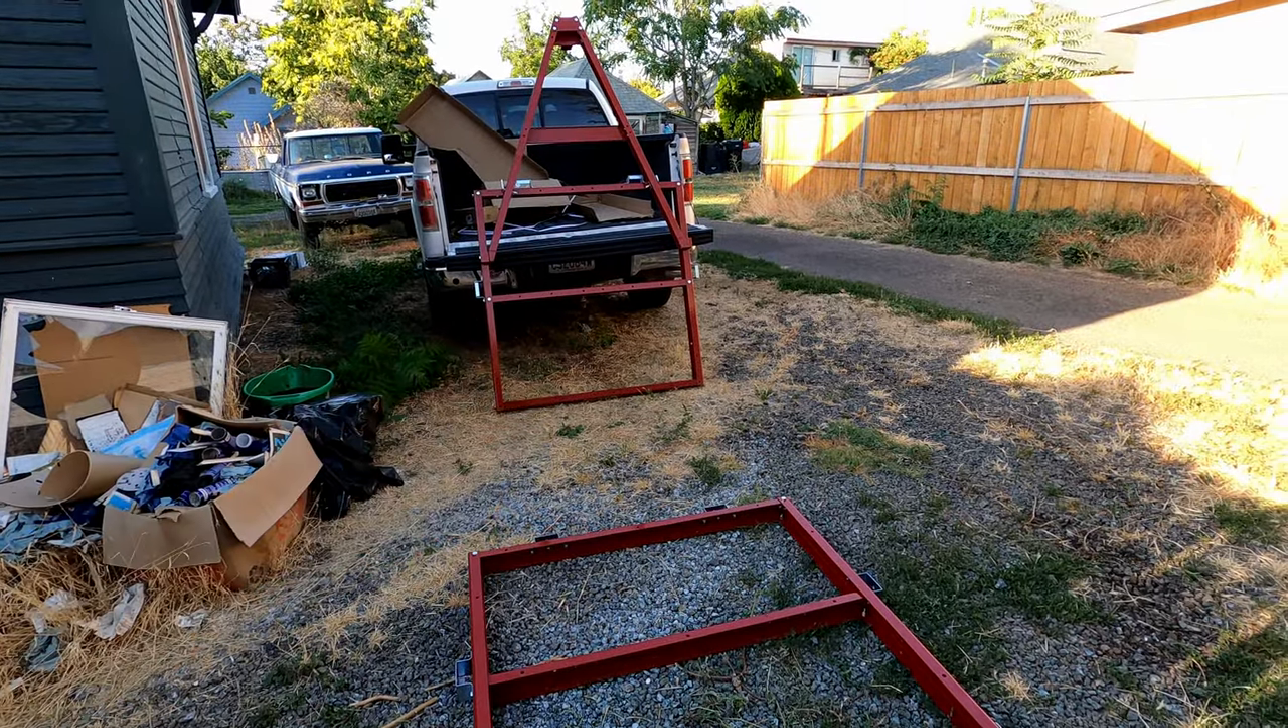All right, I've got the second half put together. Now I need to put the two halves together.